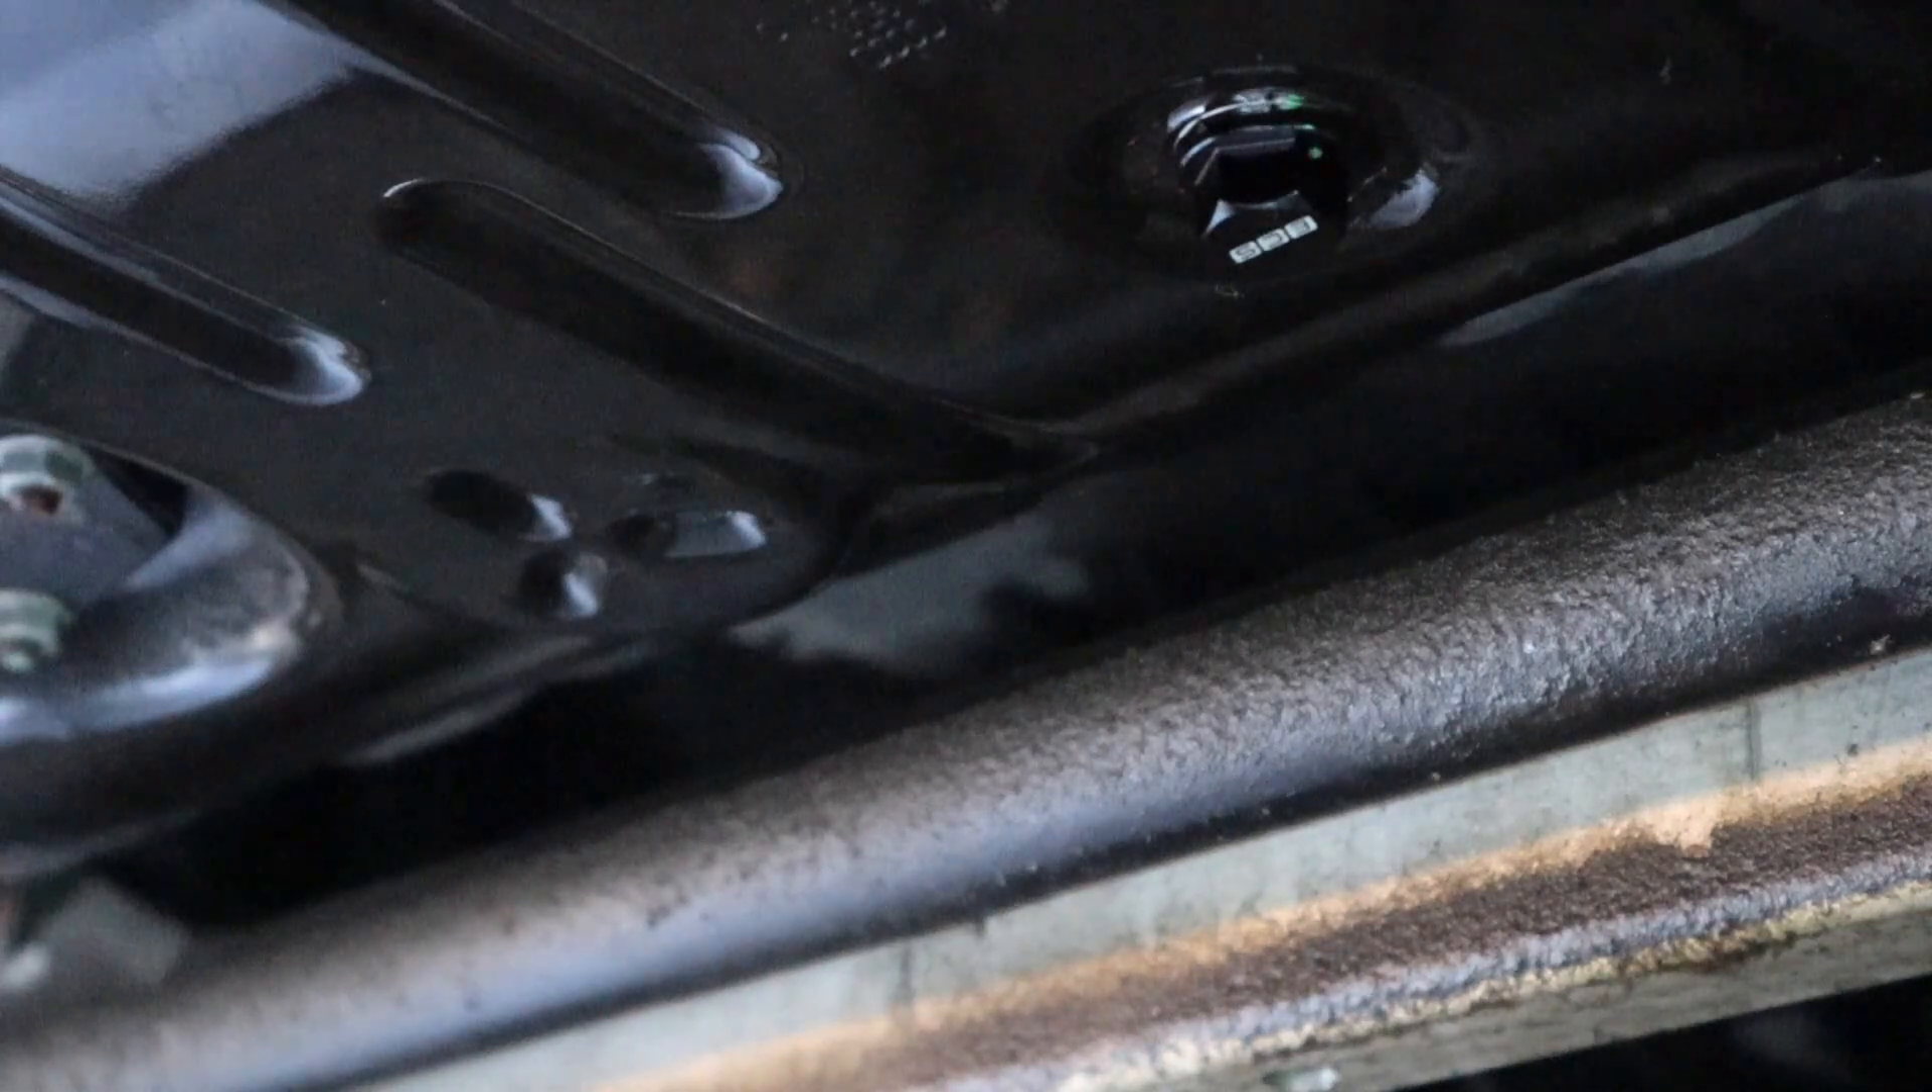Now we got the drain plug put back in, cleaned up the area.